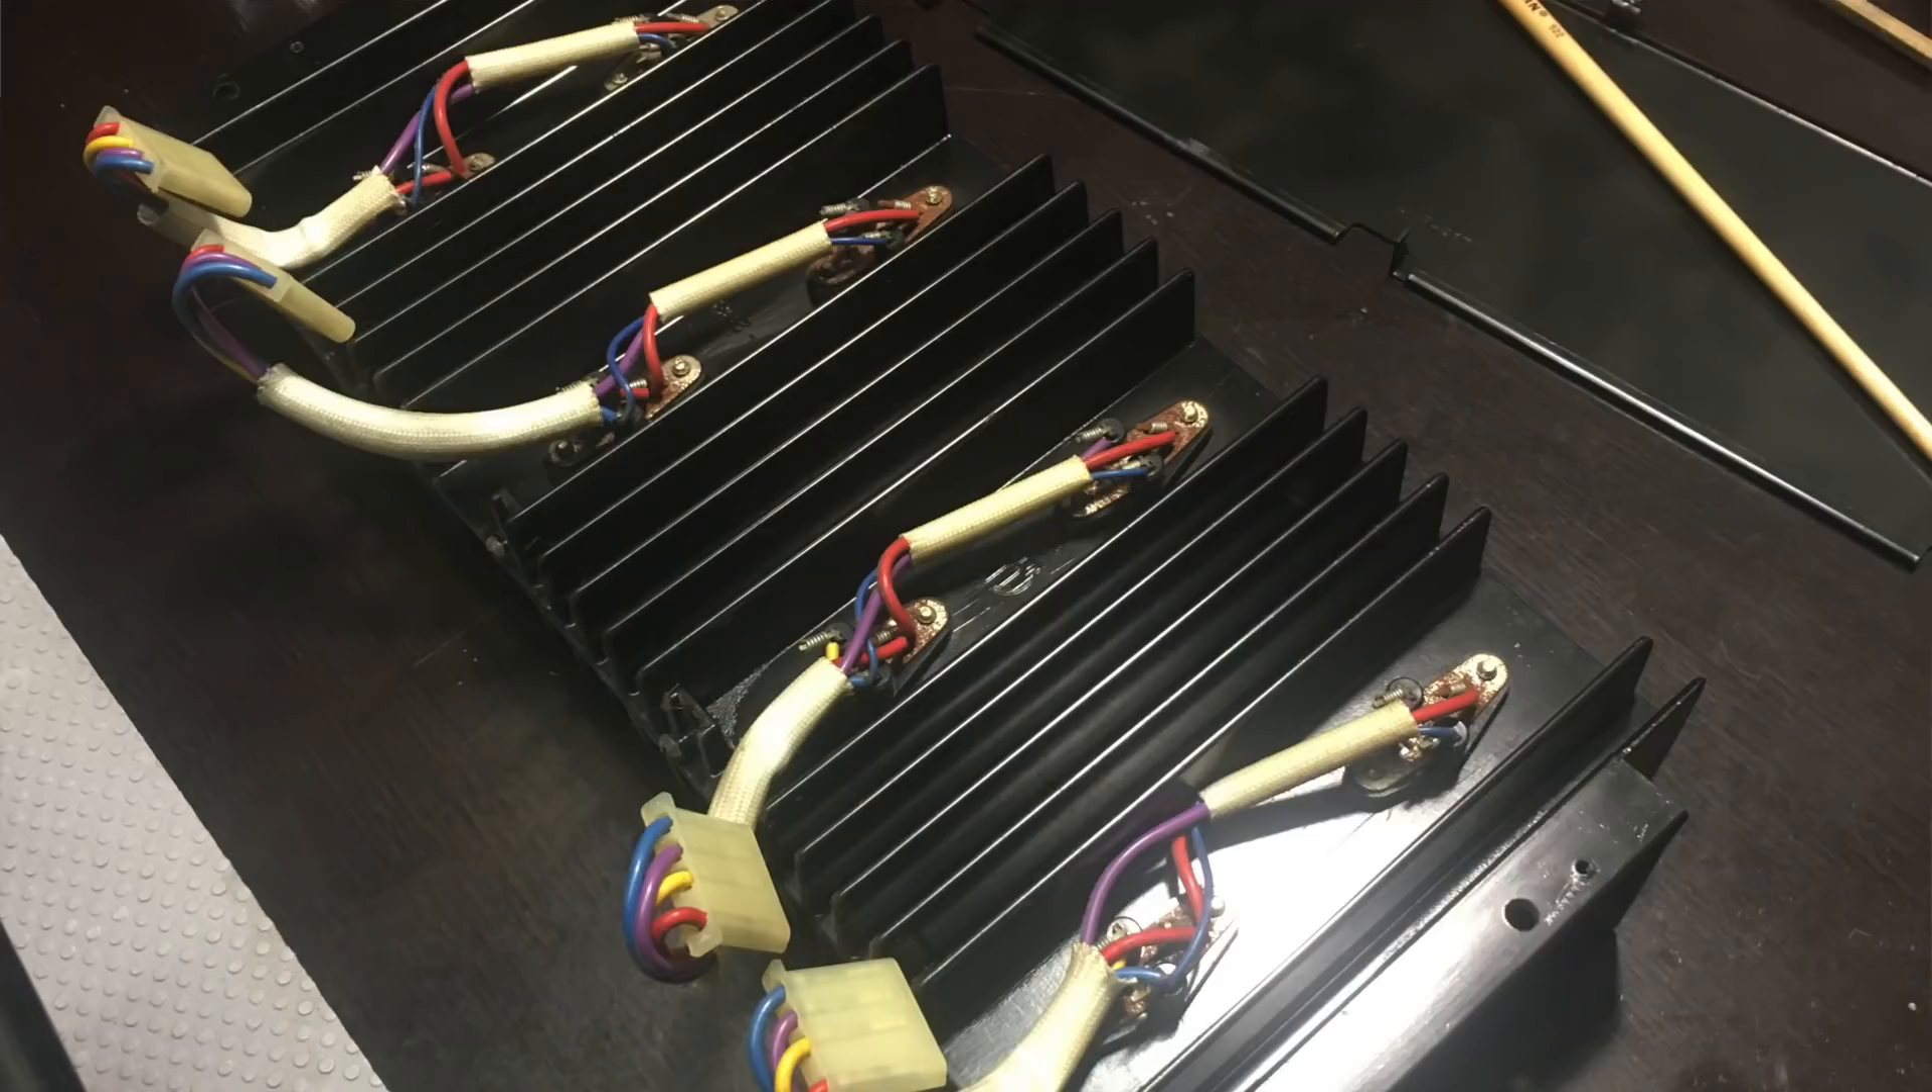First thing I did is I removed that heatsink at the back there which holds the power transistors.